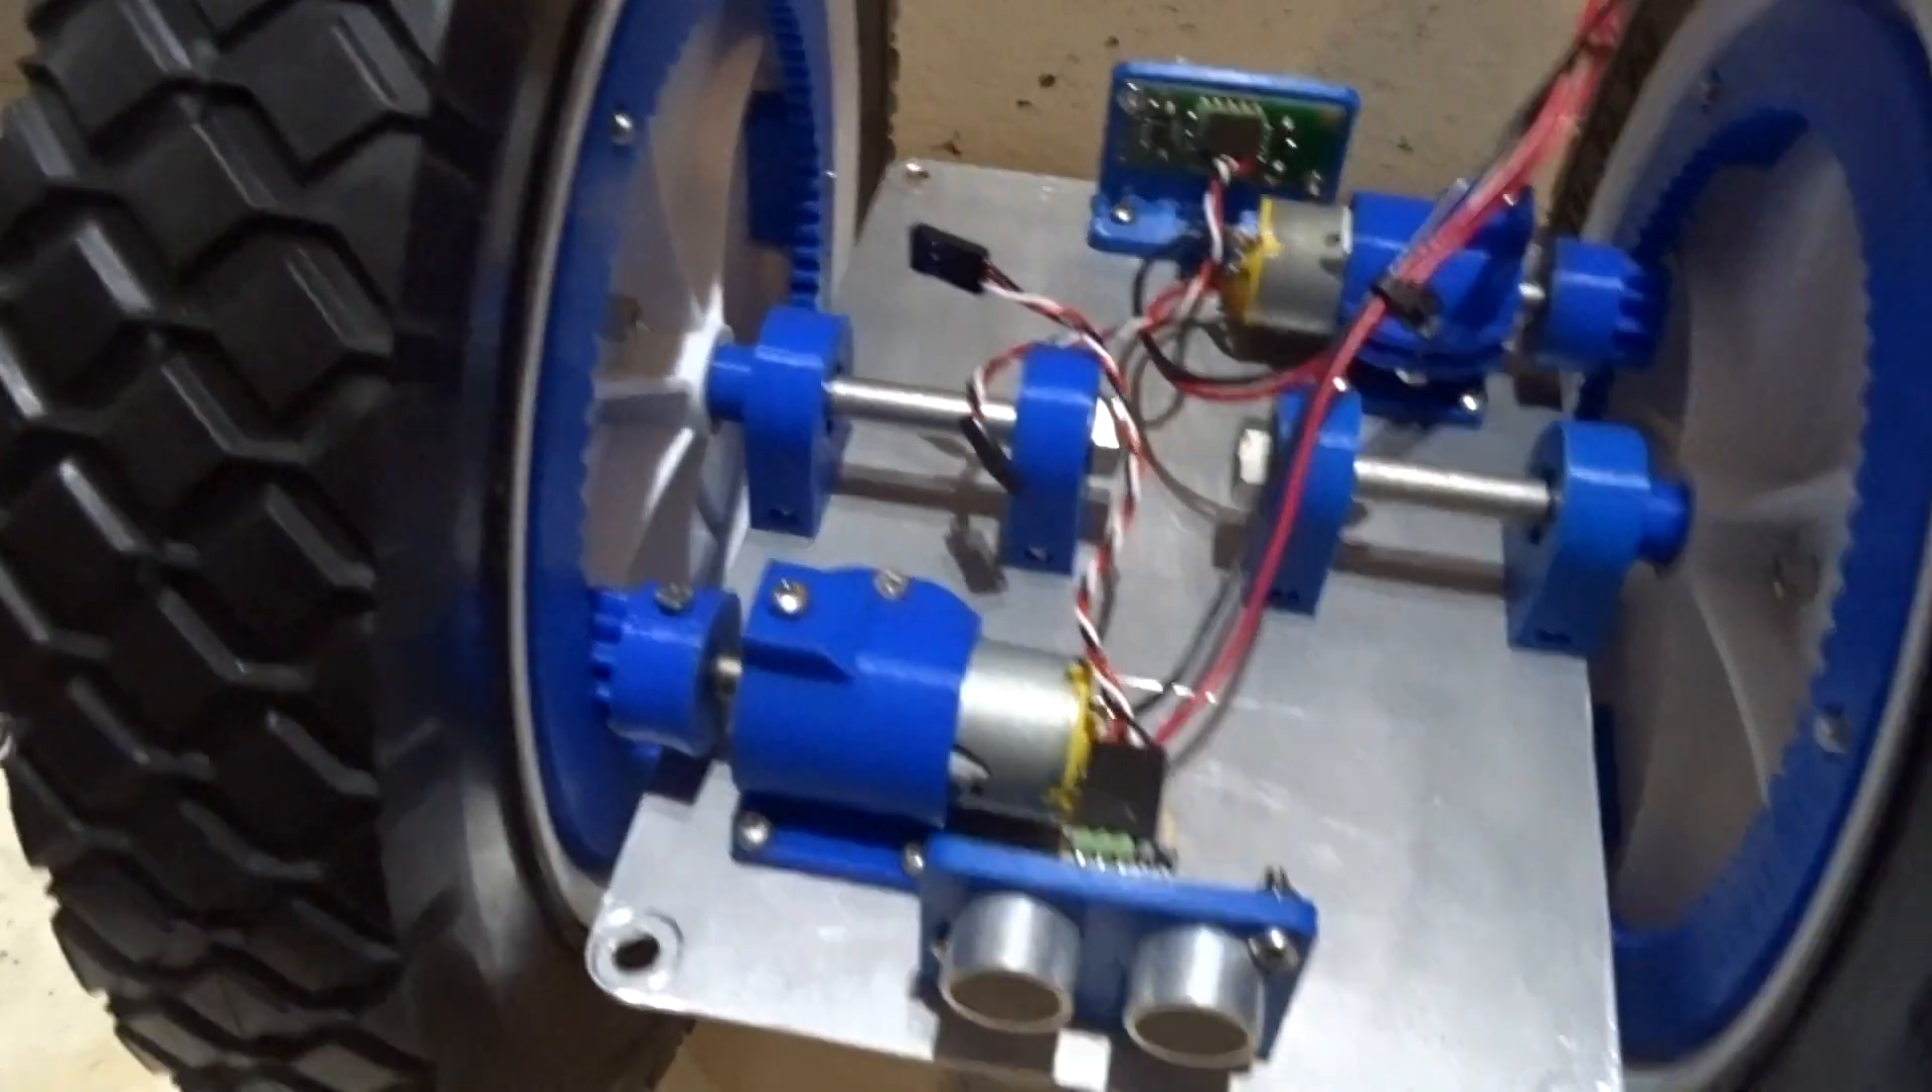You can see both wheels mounted to the aluminium chassis plate.